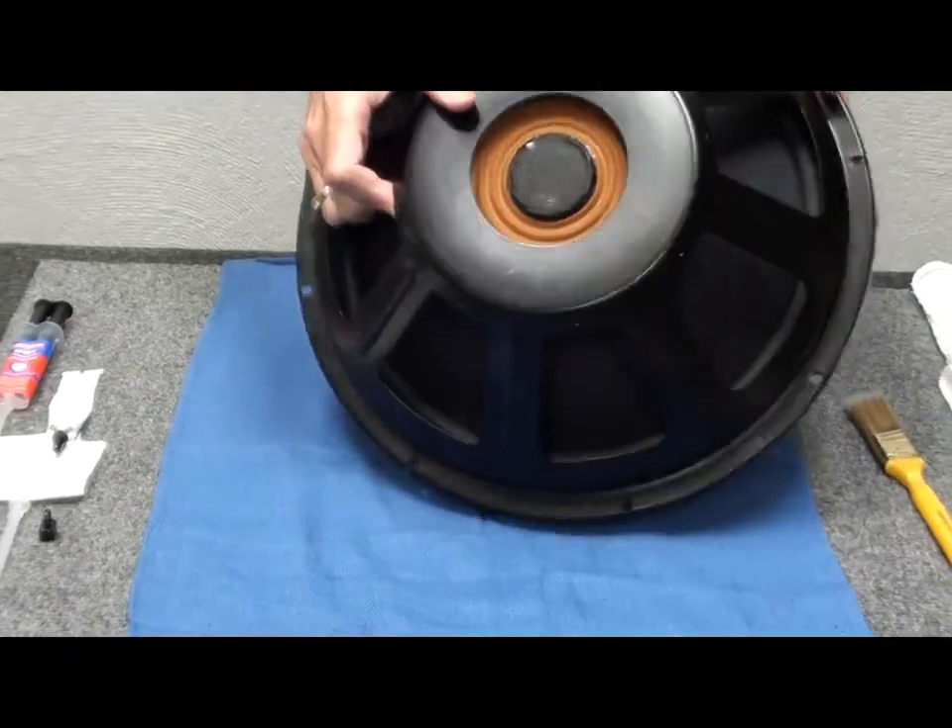So the passive radiator is complete. You can see the weight on the back that we installed from the old assembly turned out very nicely here.